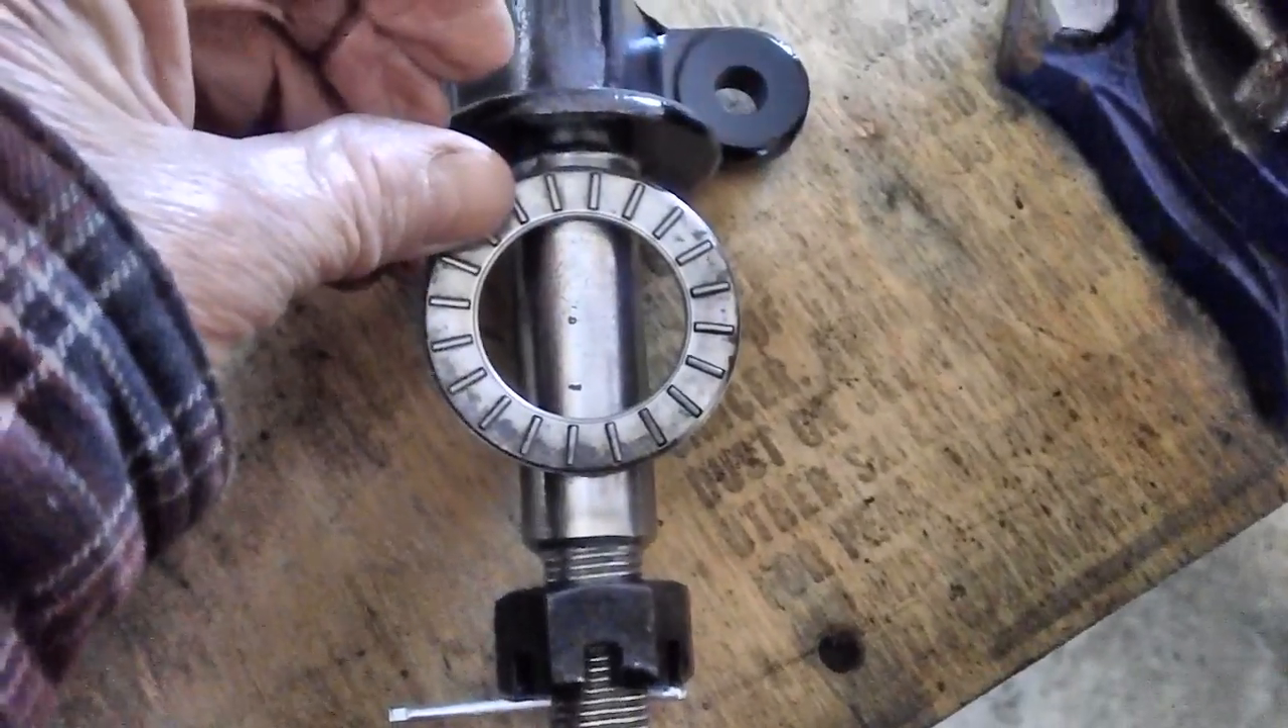Look at the size of the hole. And this thrust washer. And look at the size of the shaft here. Now, it would seem to me that they do not fit. They do not fit.